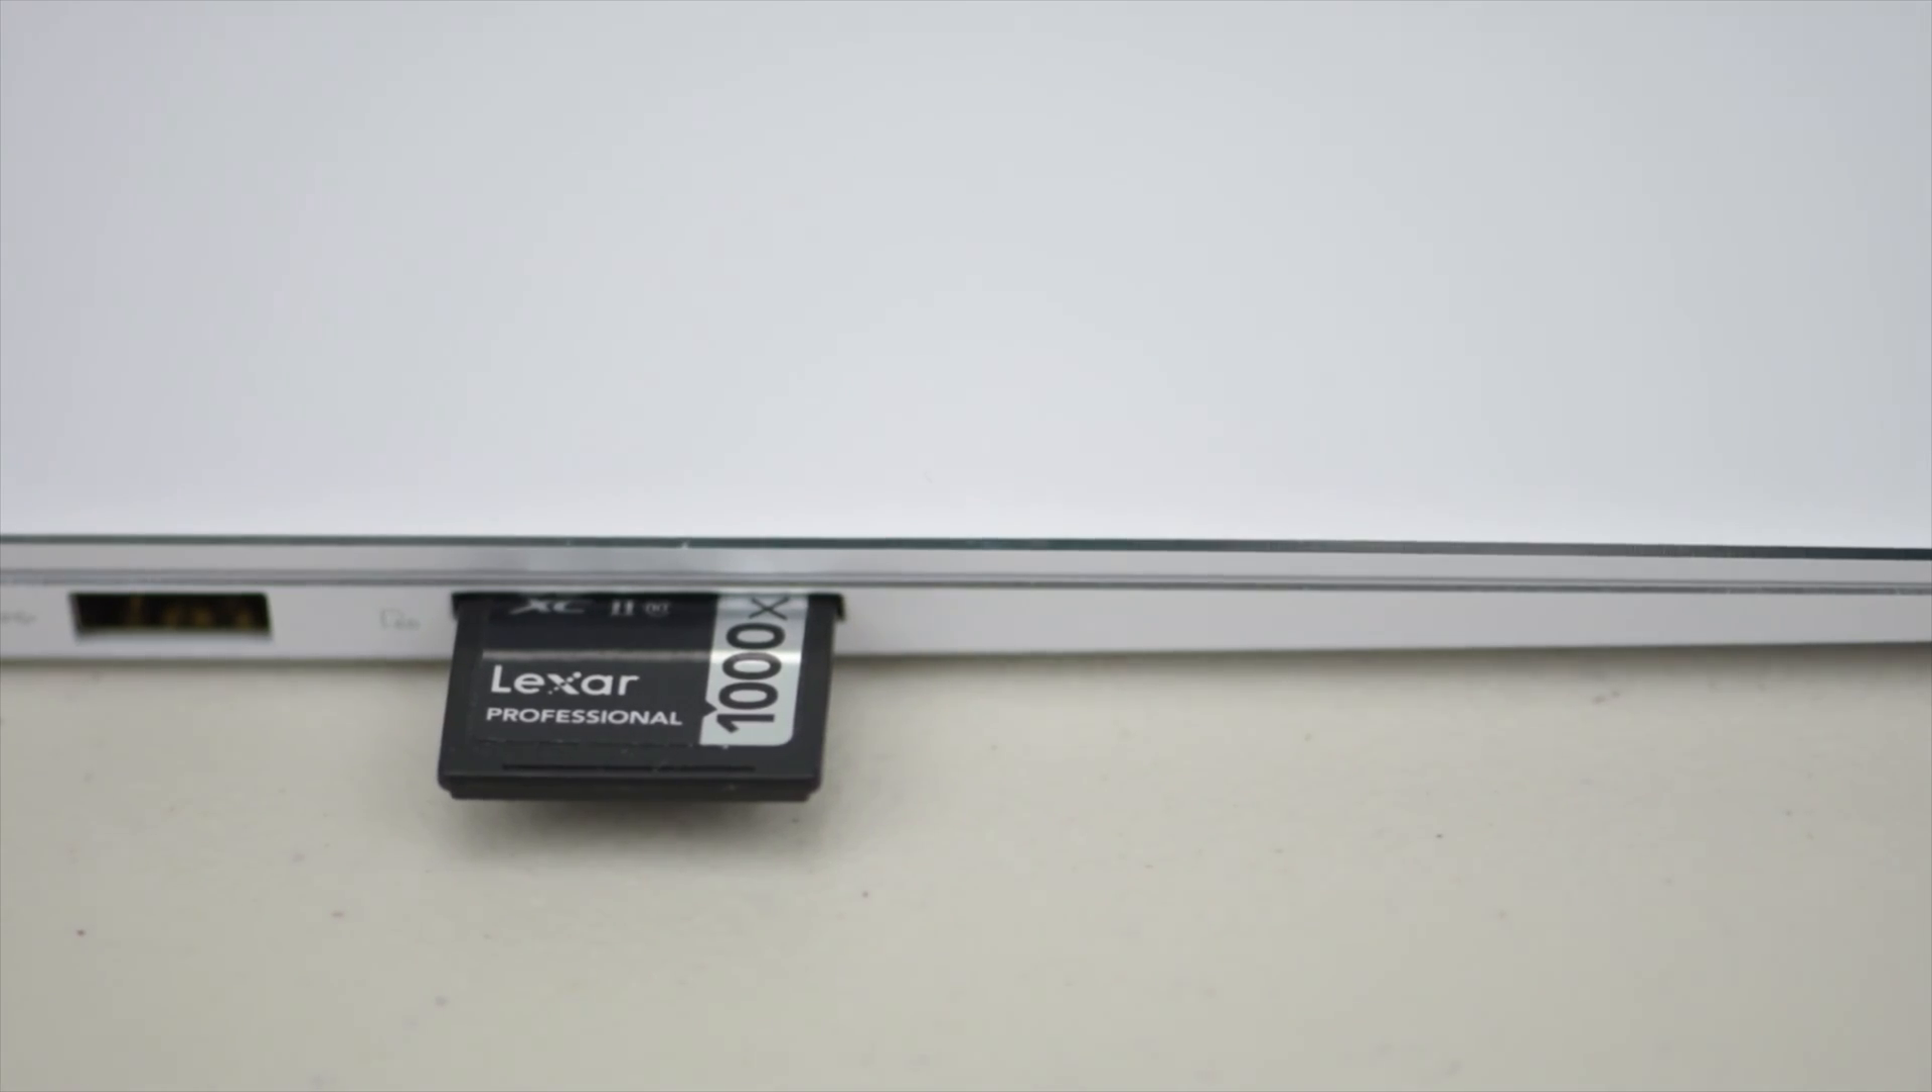Now the SD card doesn't go in very far in fact it doesn't even go in halfway so if you can see that there it sticks out quite a lot.